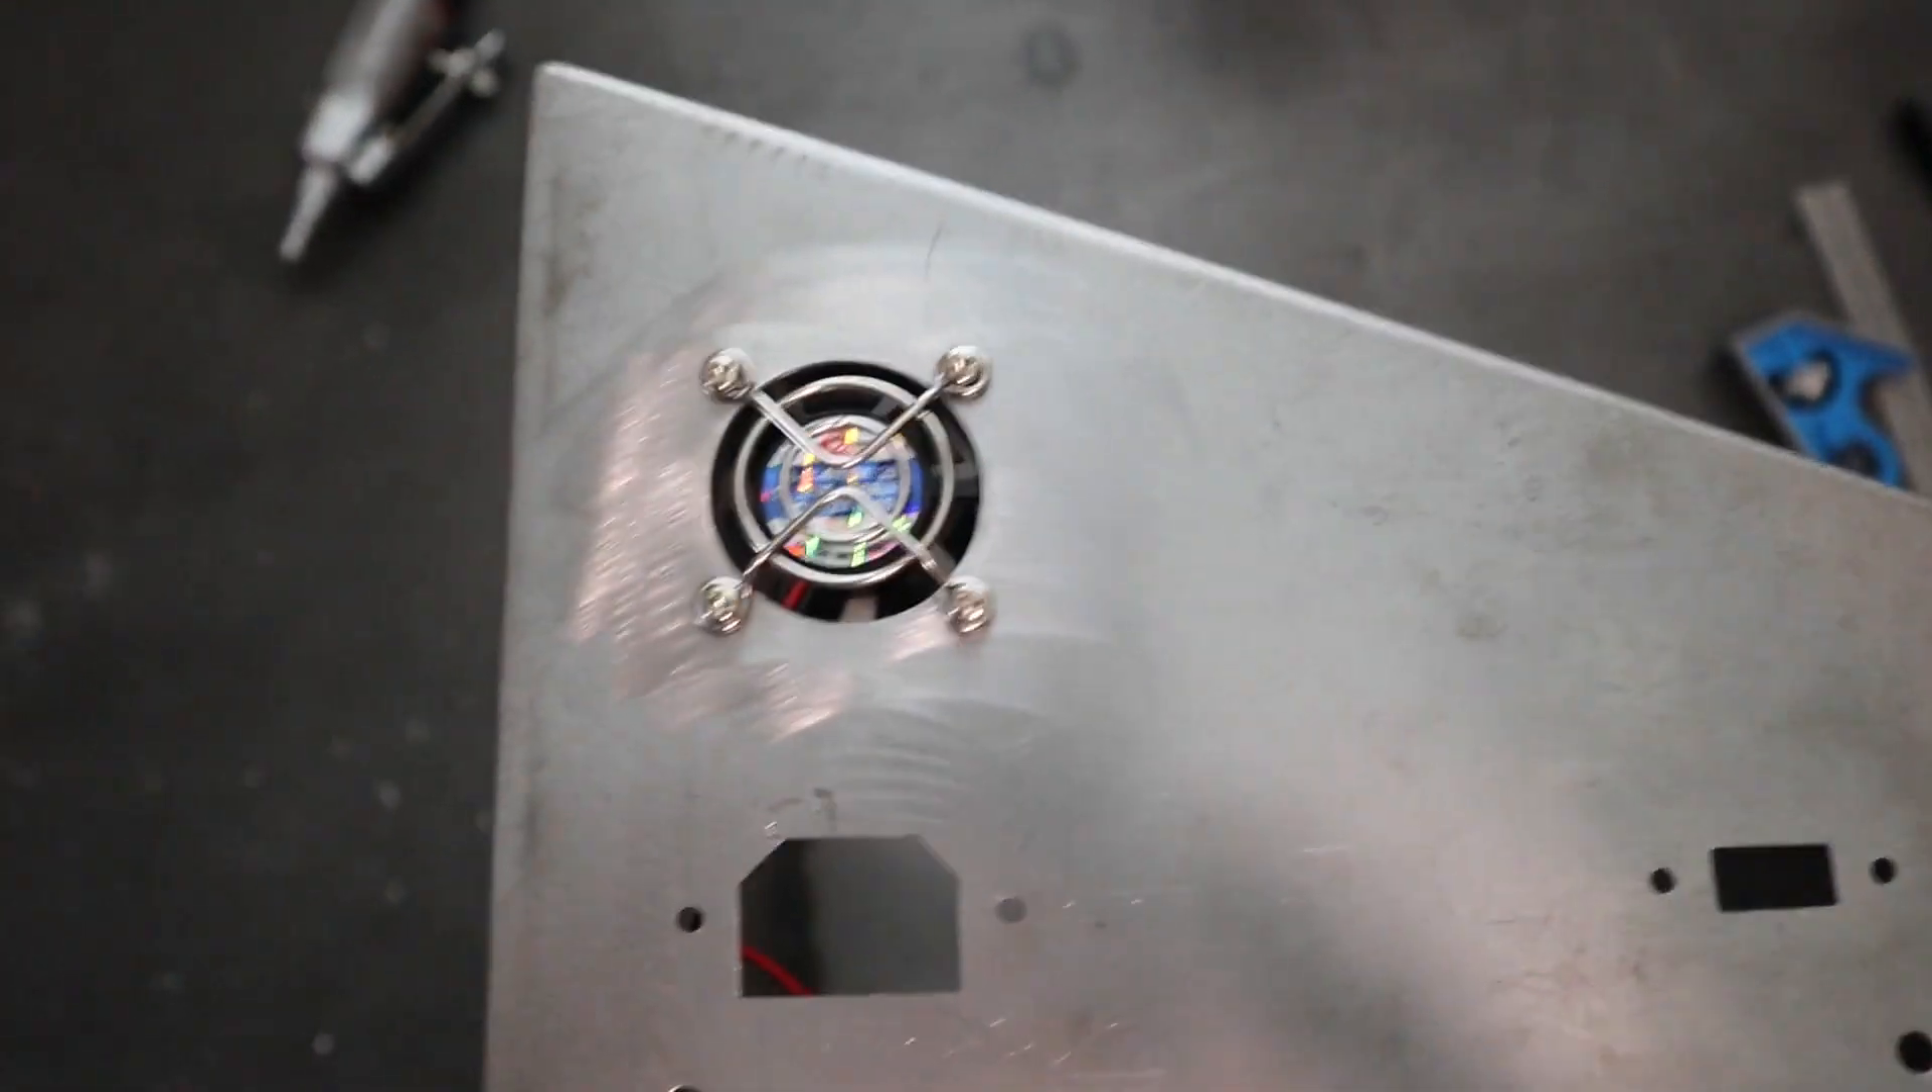Just finished up mounting the fan on the side of the control panel here.